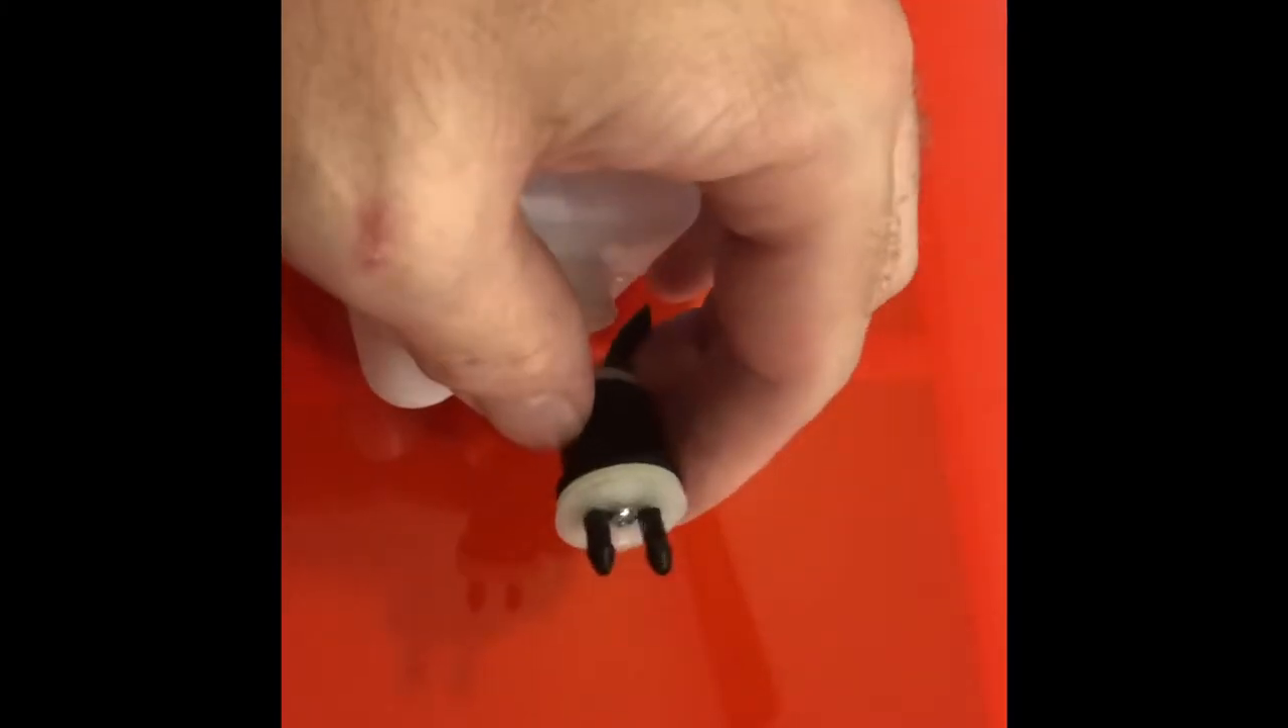So just so you can see the process here, I've removed the lines from these nipples.